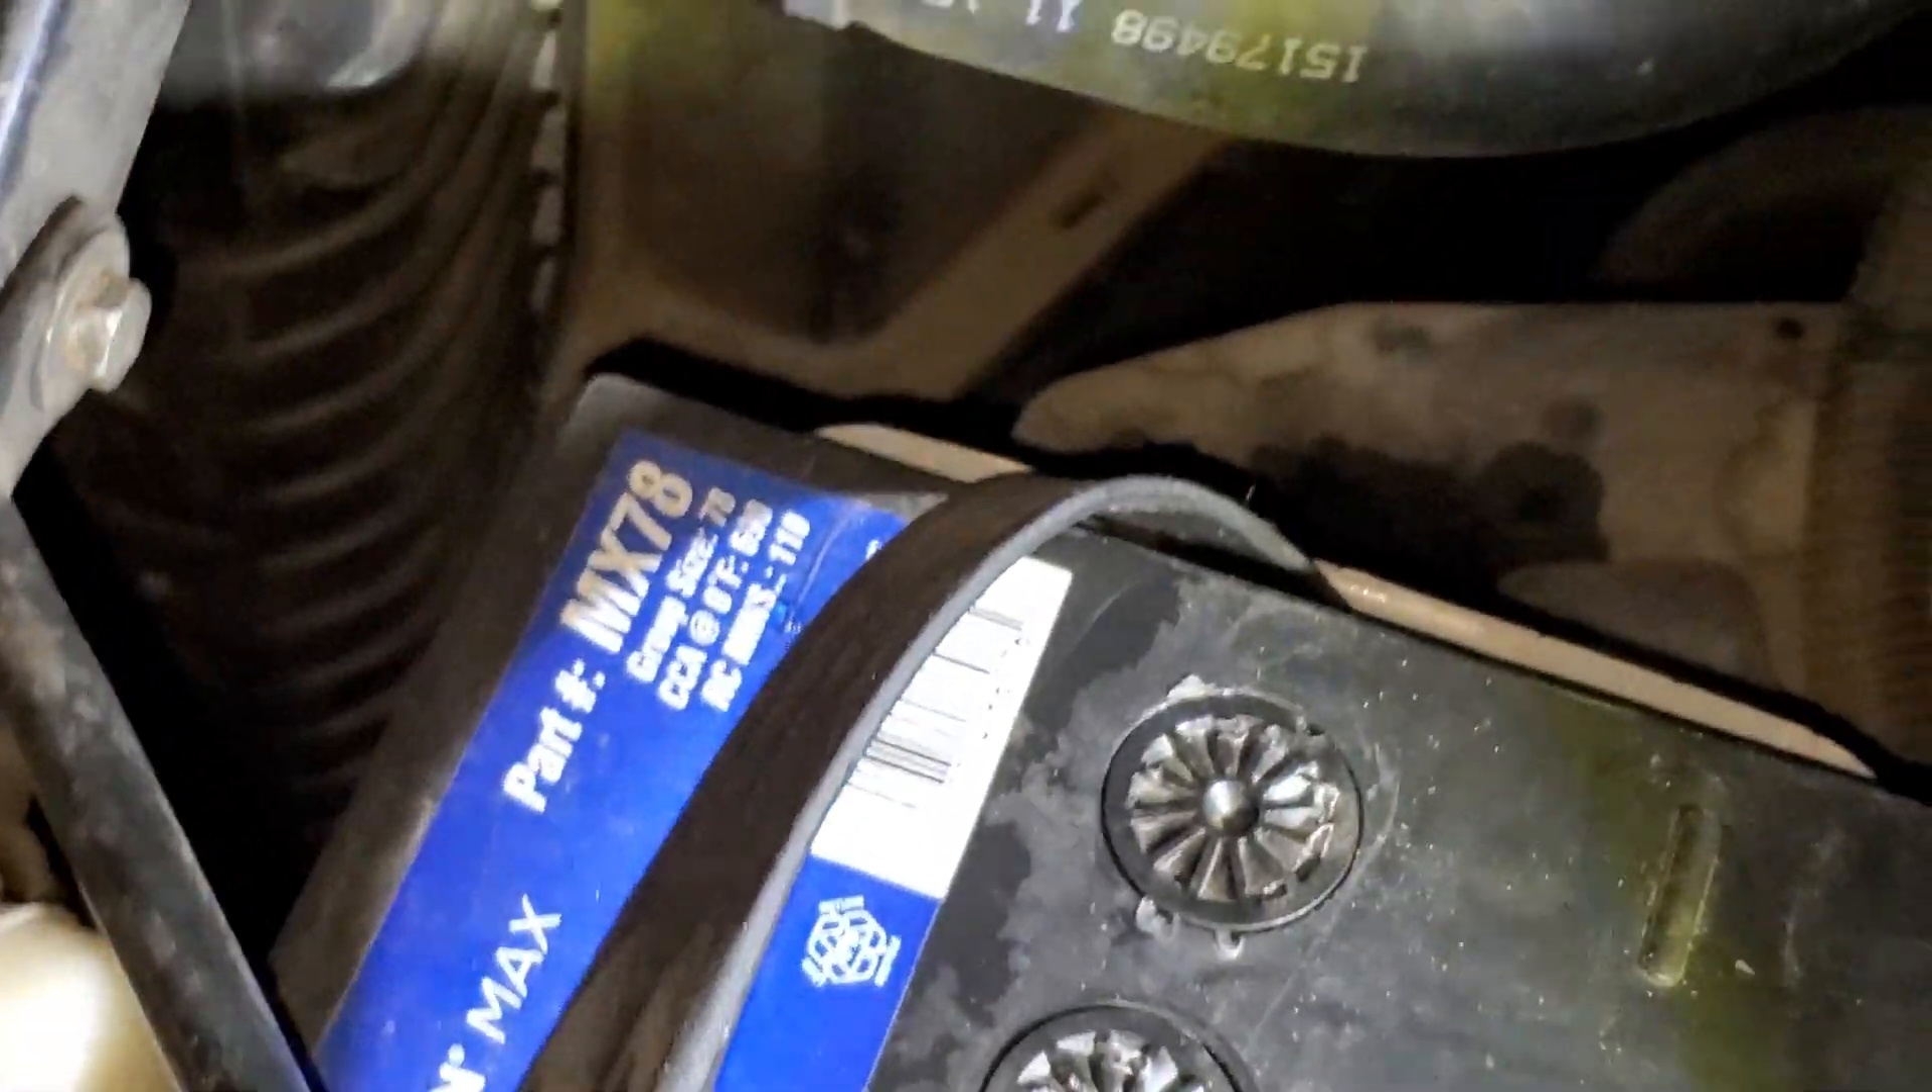All right, well the battery caps are back in place.